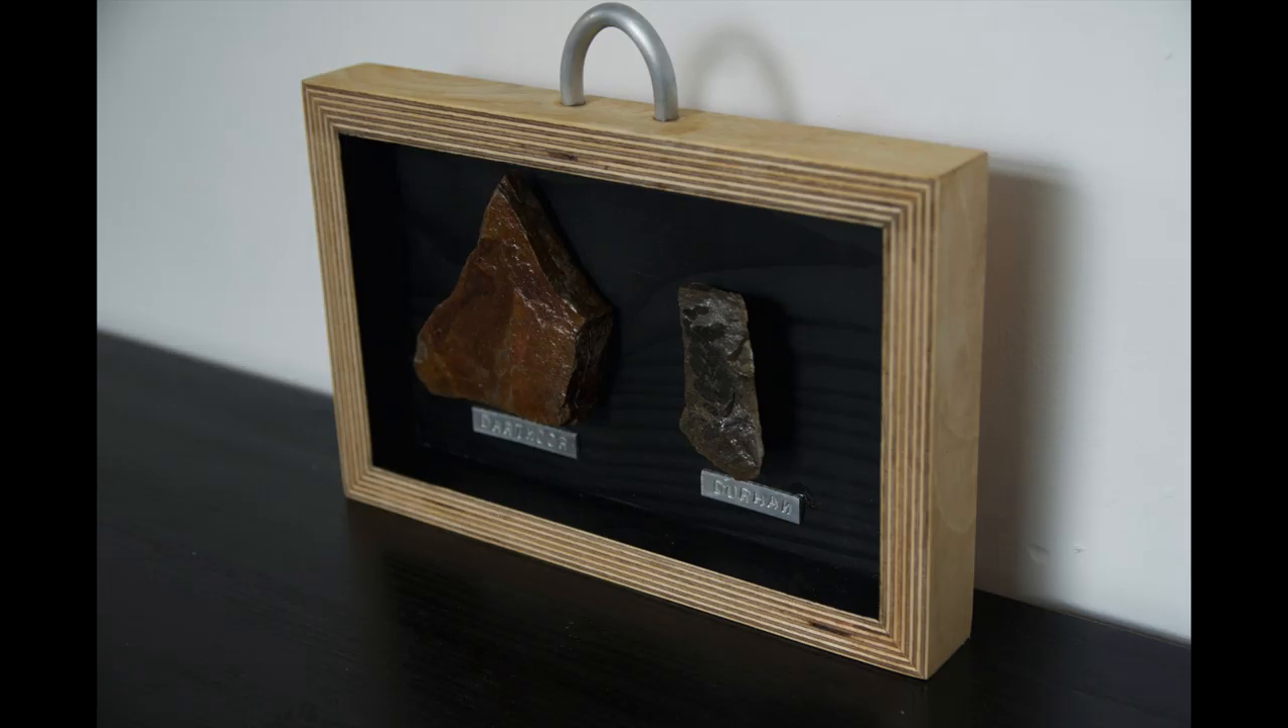Then this little aluminium loop can get put into place. And that's it all done.